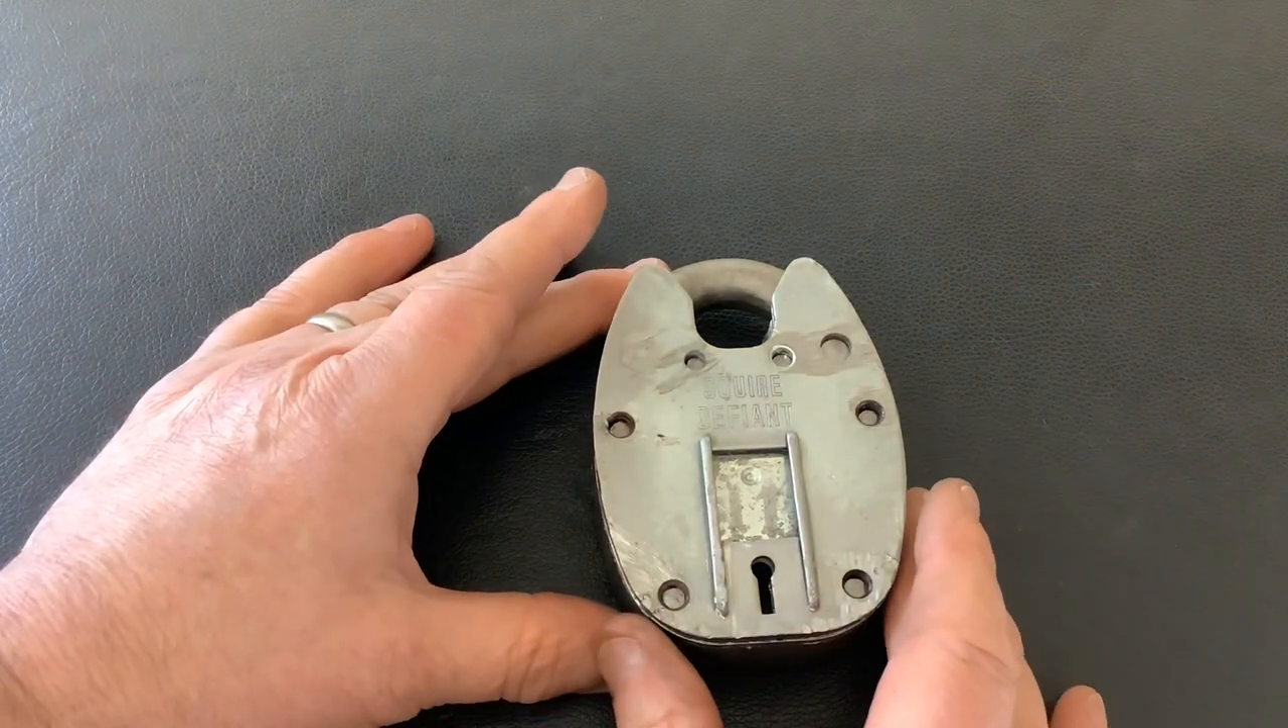As you can see i've ground all the rivets off.